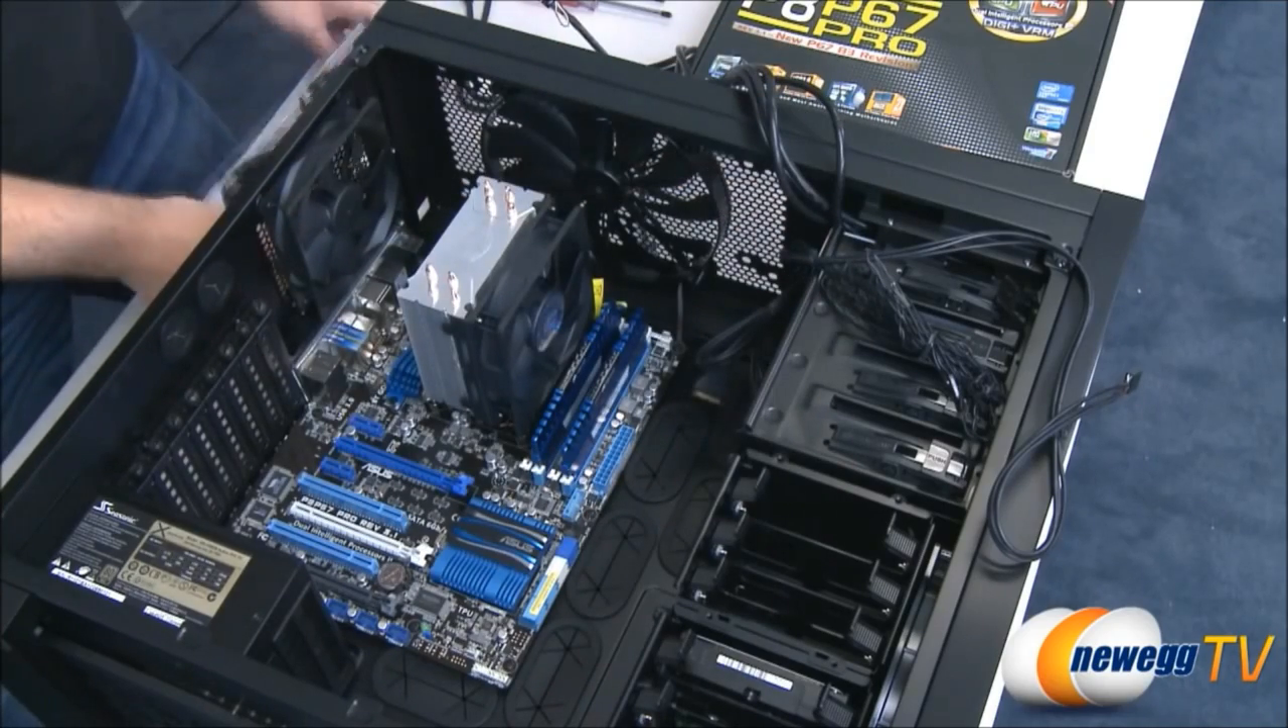The only thing that's left is our video card right here.